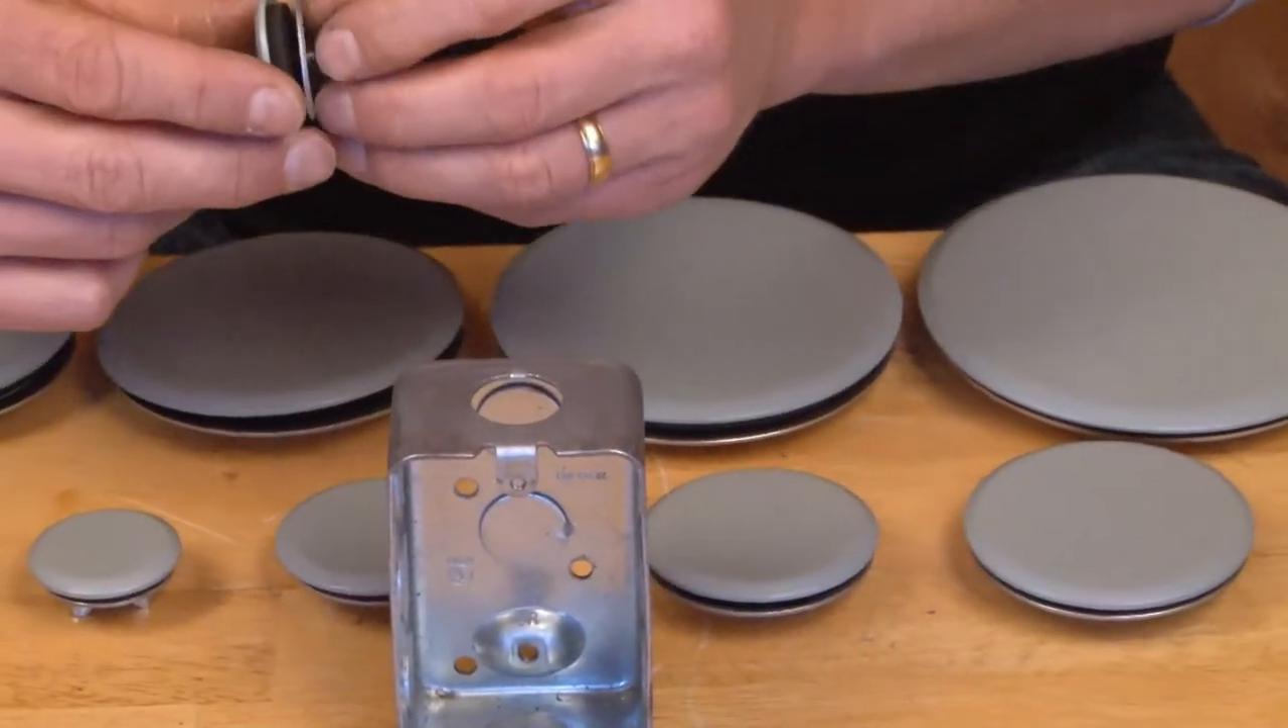Here we have a knockout opening that has not been closed up.